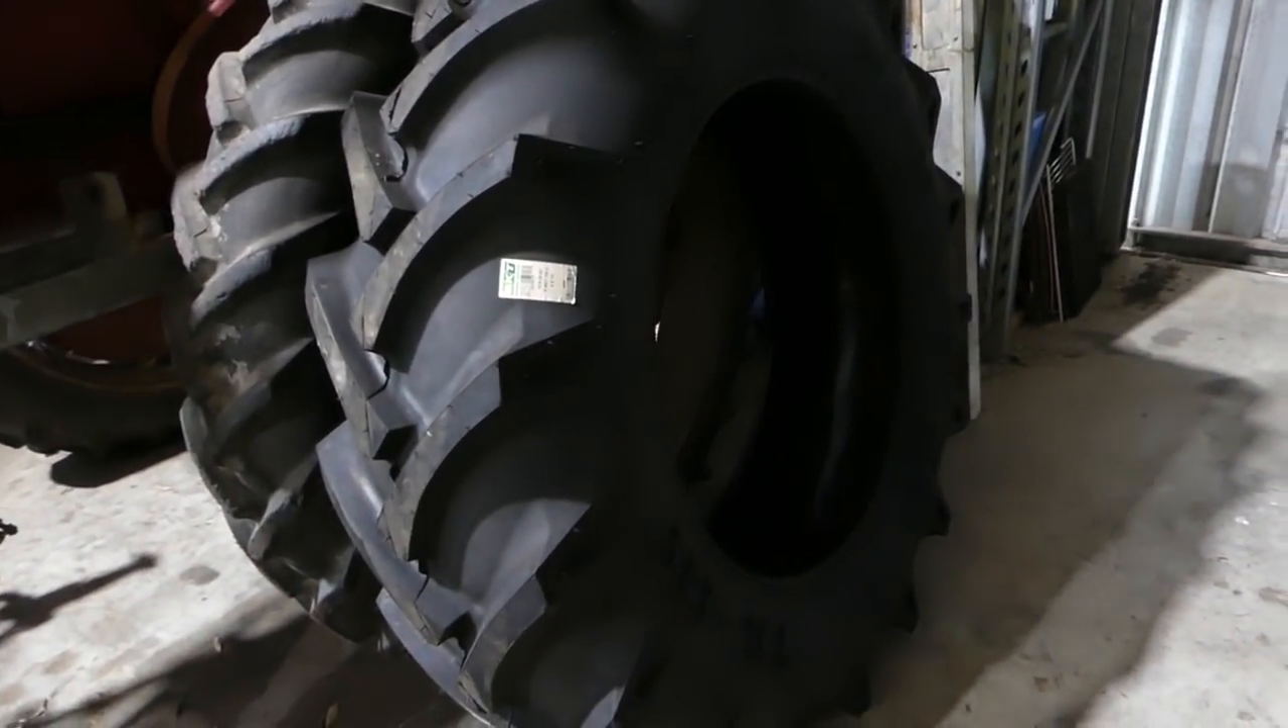I have that tire to get onto a rim yet for the trekking tractor.